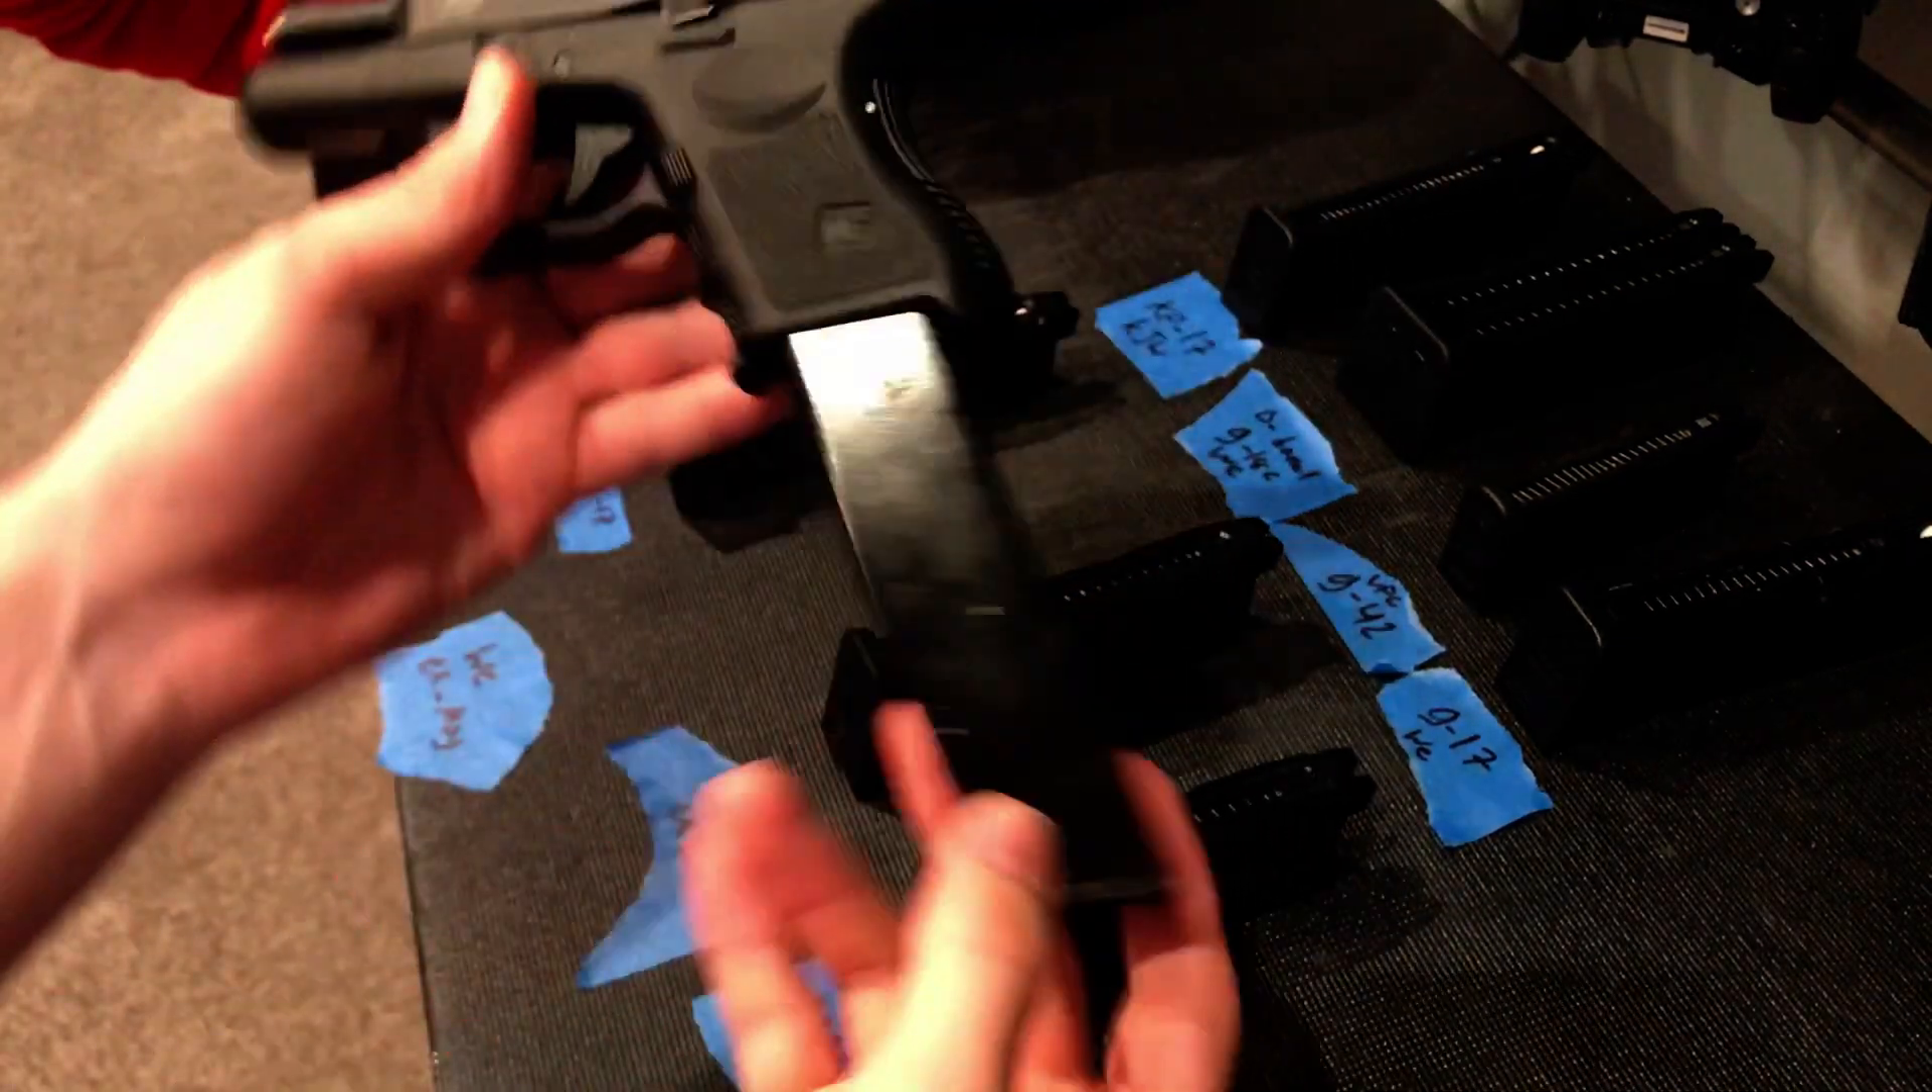As odd as this is going to look, now you get extreme overhang with probably, I don't even know, that's like six inches of overhang from the bottom of the magazine, or the bottom of the pistol.